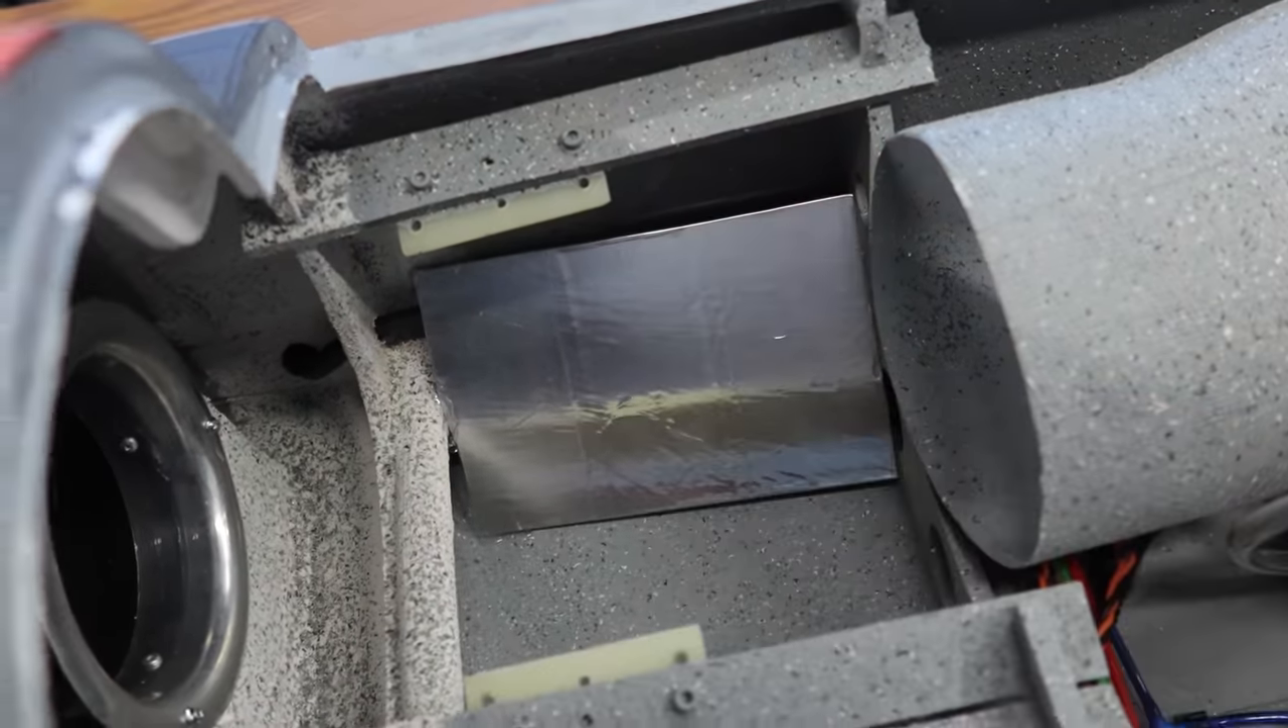We've got our heat shields in place.